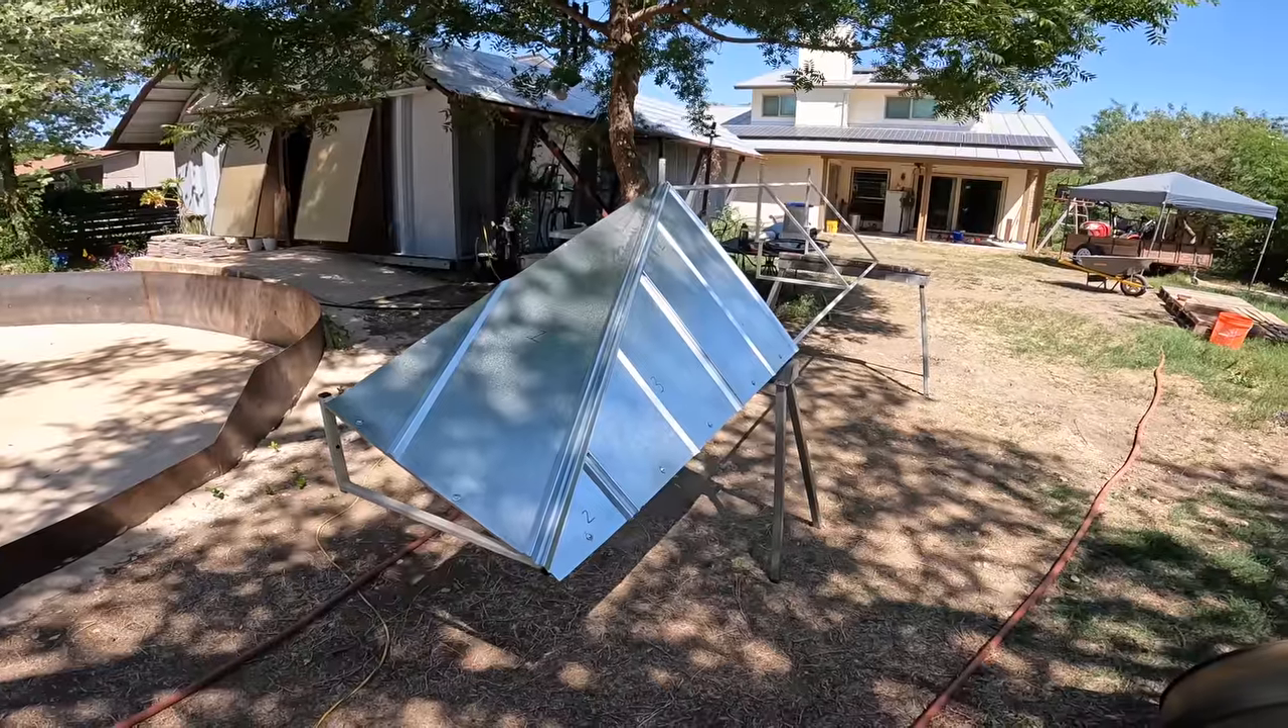I got the first three panels in place.